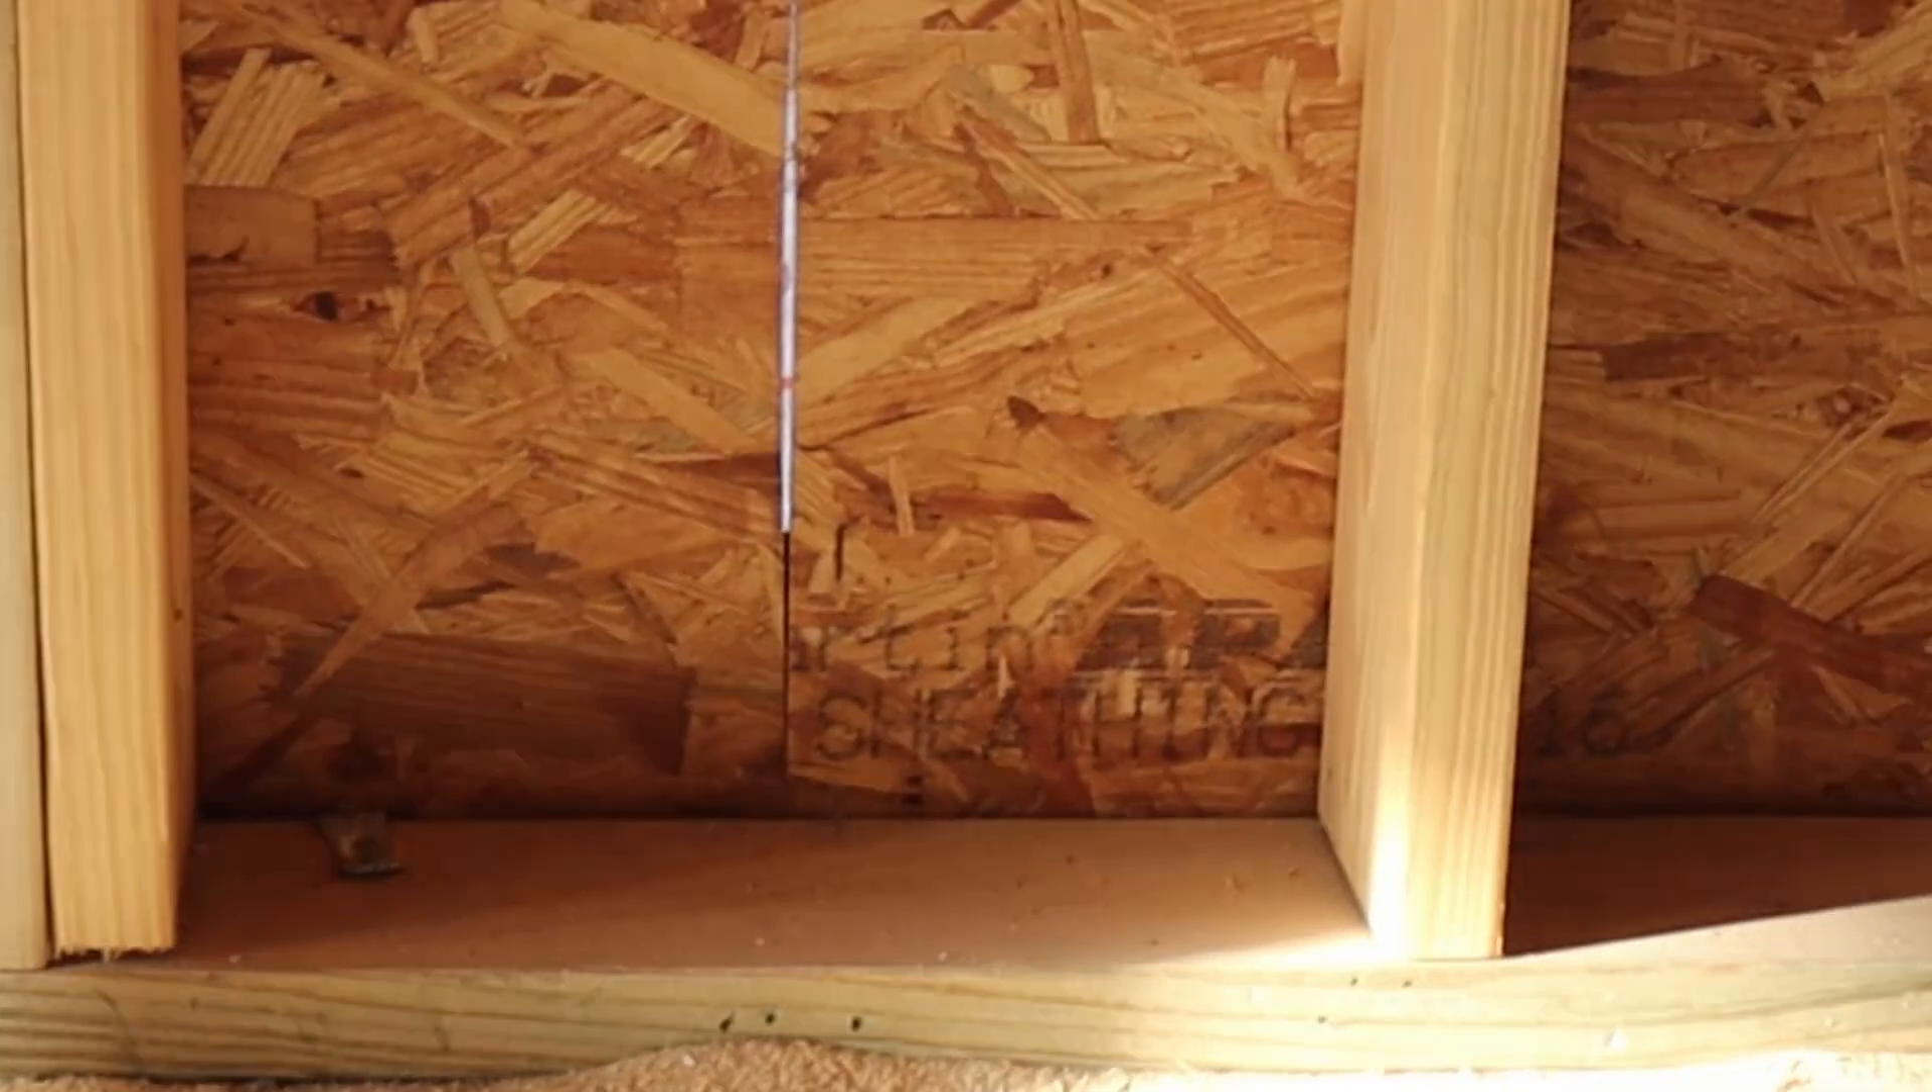You see right there where the two boards didn't meet together because they didn't cut them straight.